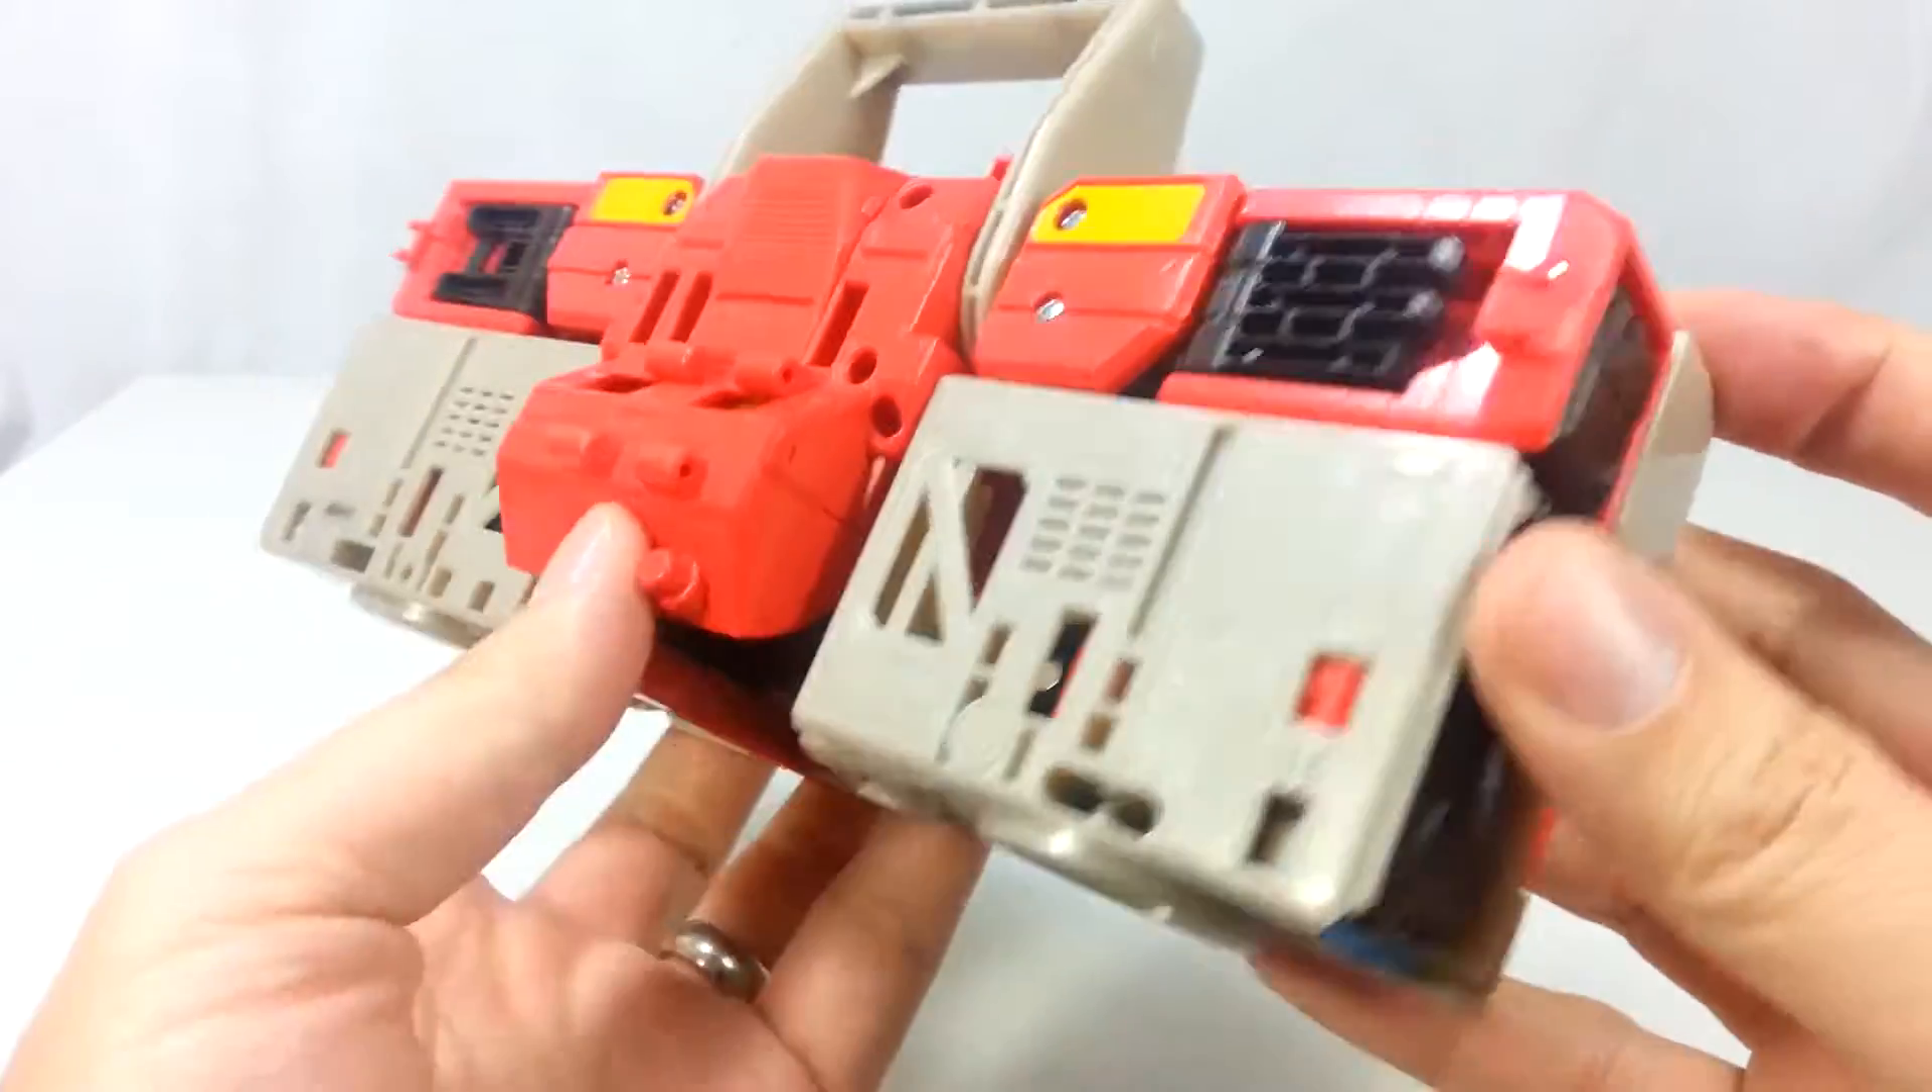You can still see Blaster's butt sticking out of the back.